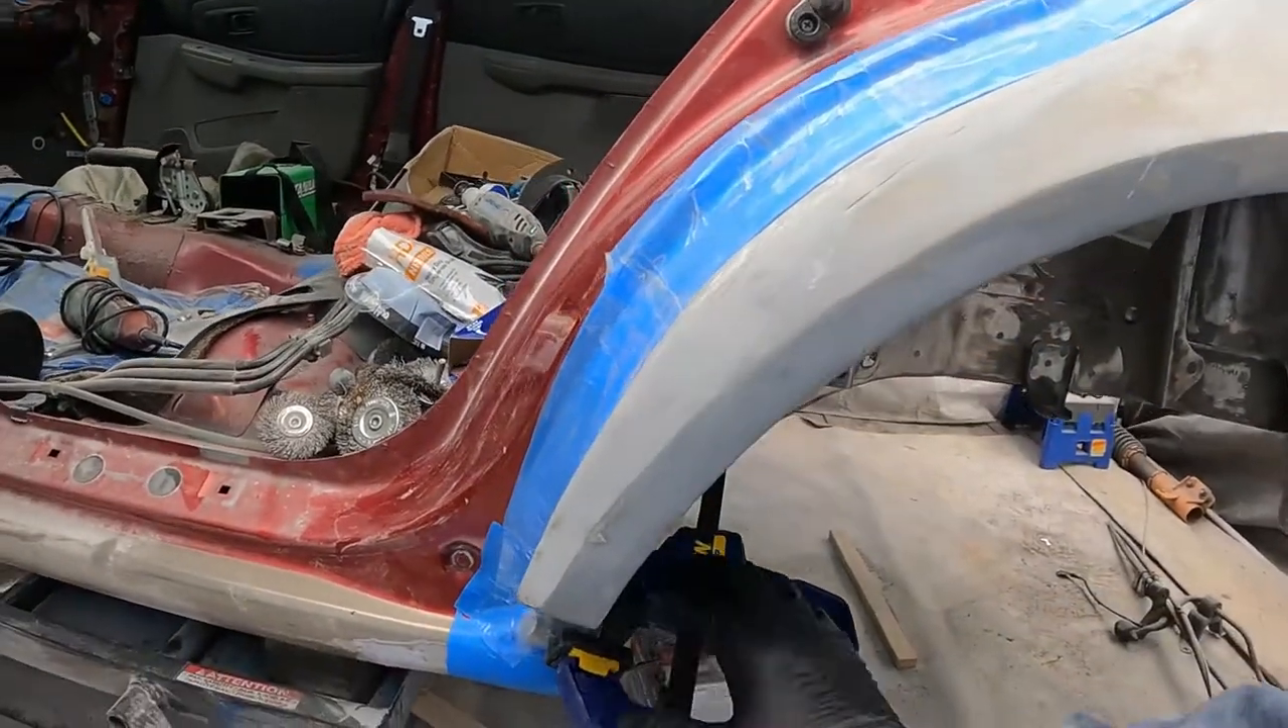Everything's taped up the body kit's back up it's clamped down in place because i can't put a screw there through there.